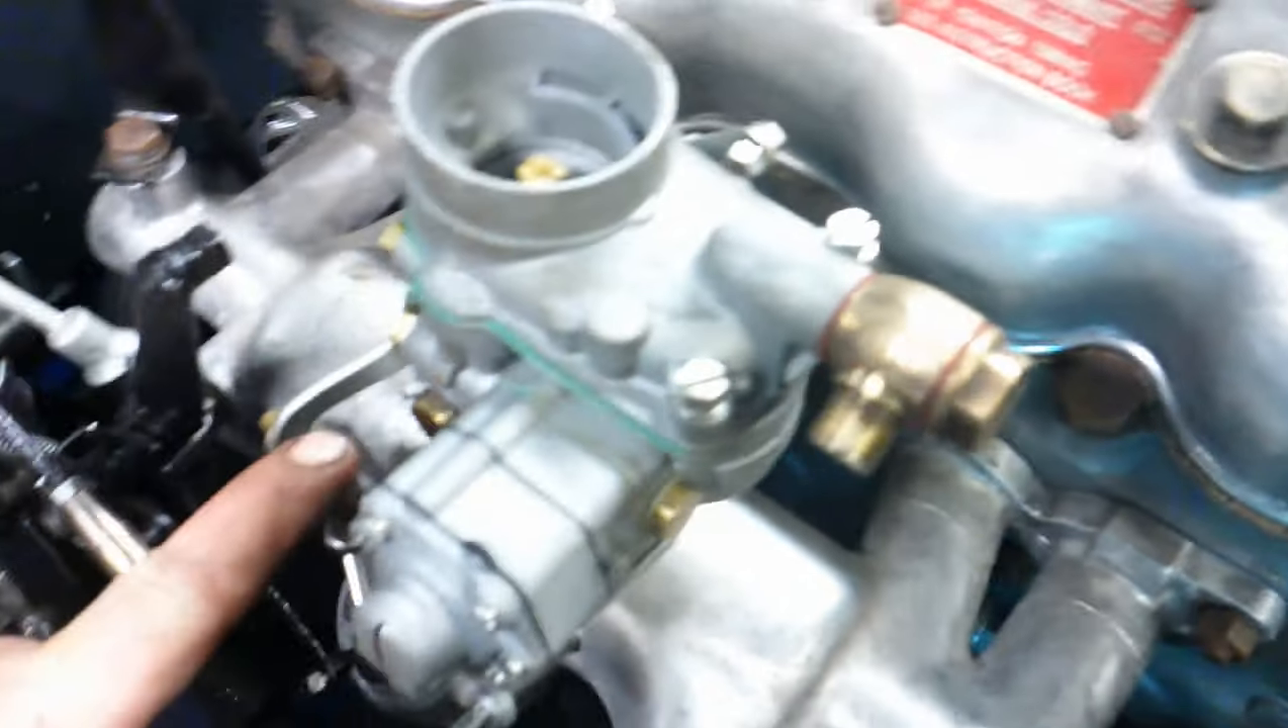Obviously, the carburetor is on now.